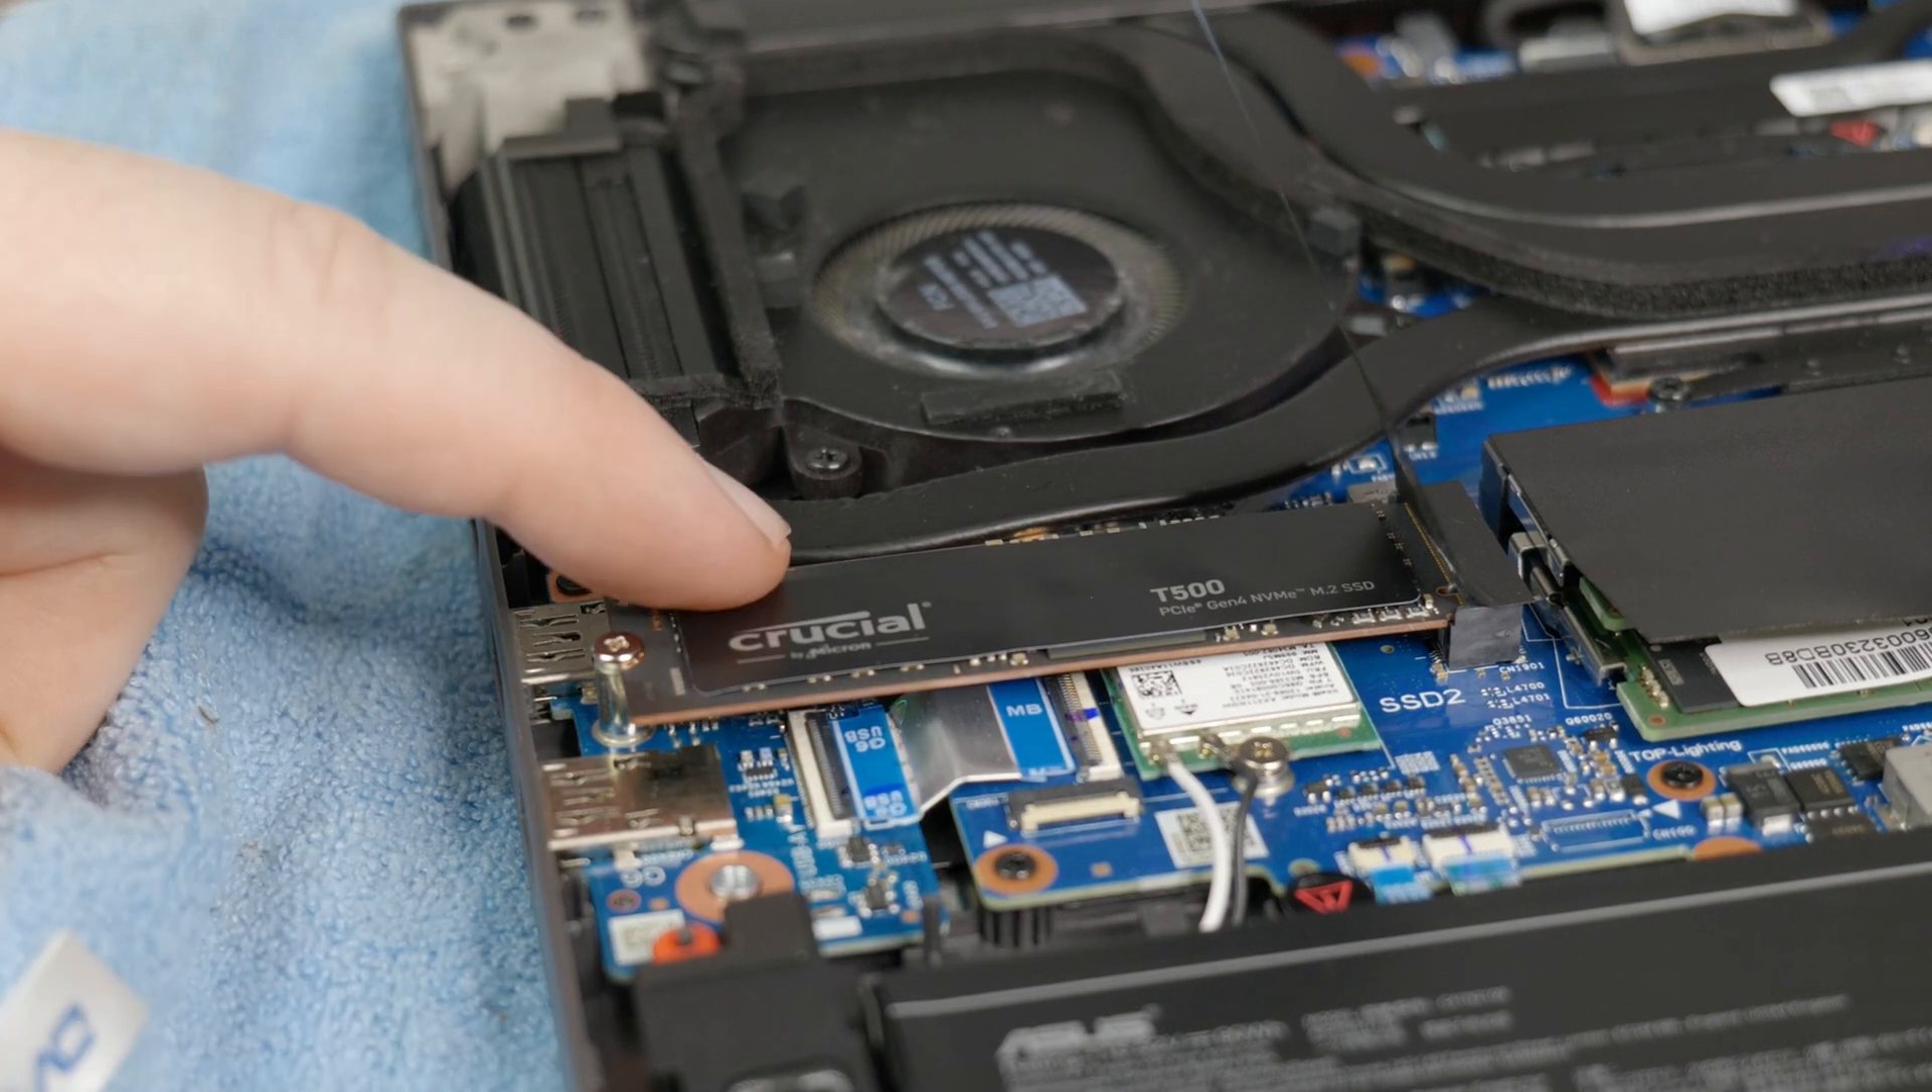That's it. We have the NVMe drive installed.